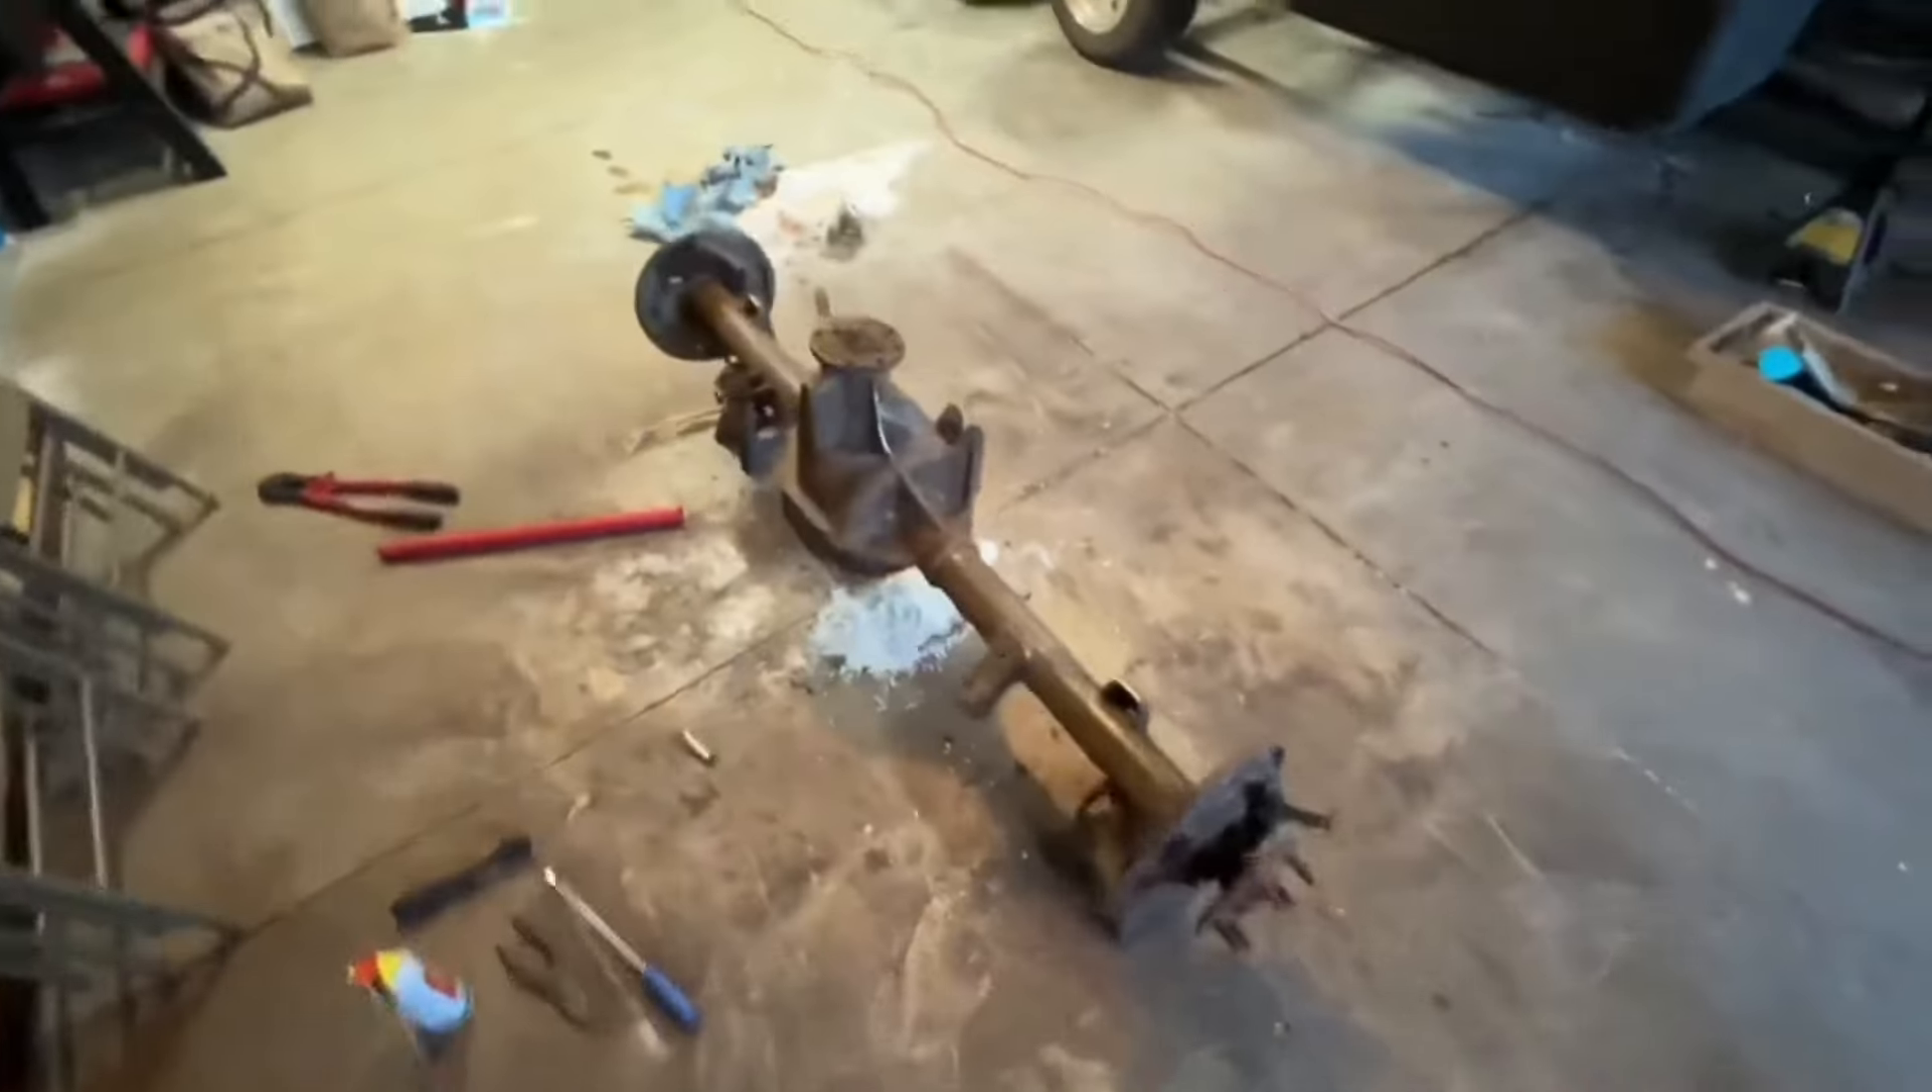All right, we got the old rear end out of it.